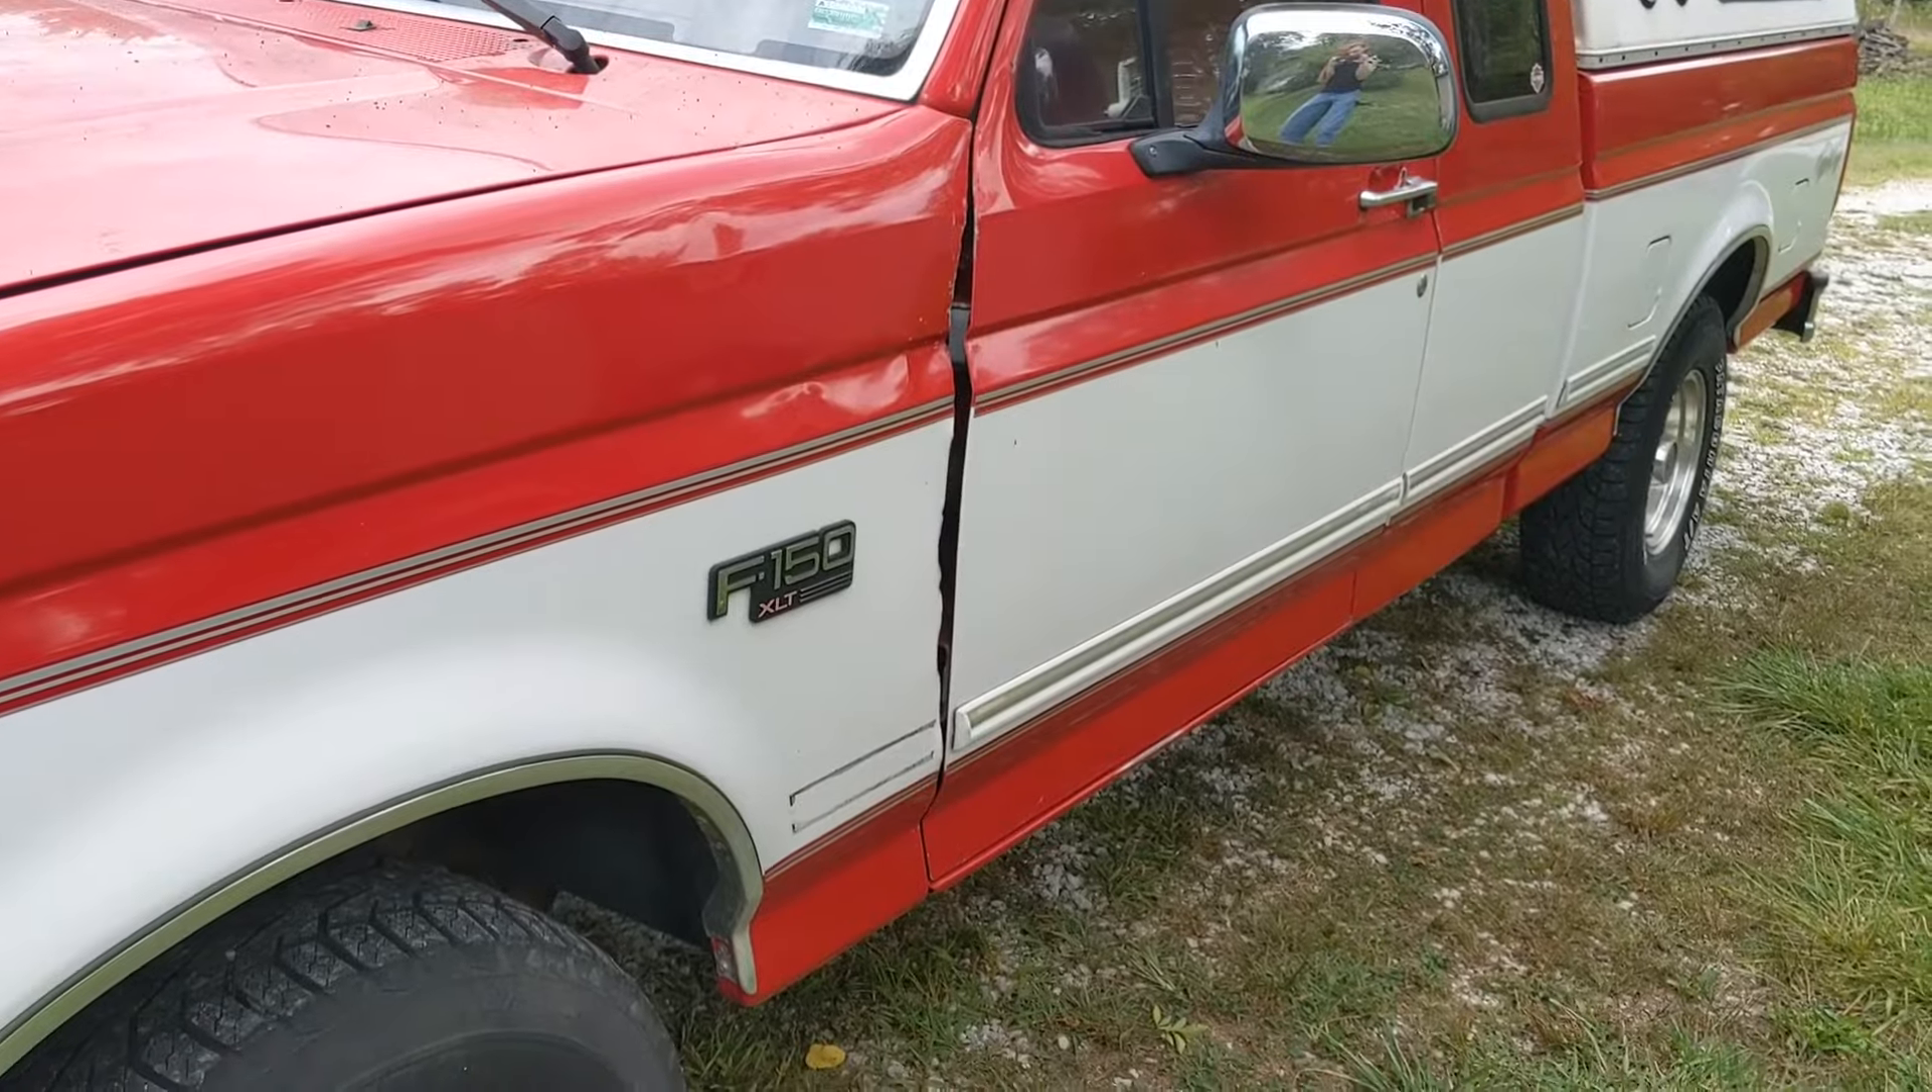There's a funny gap between the door and the fender.